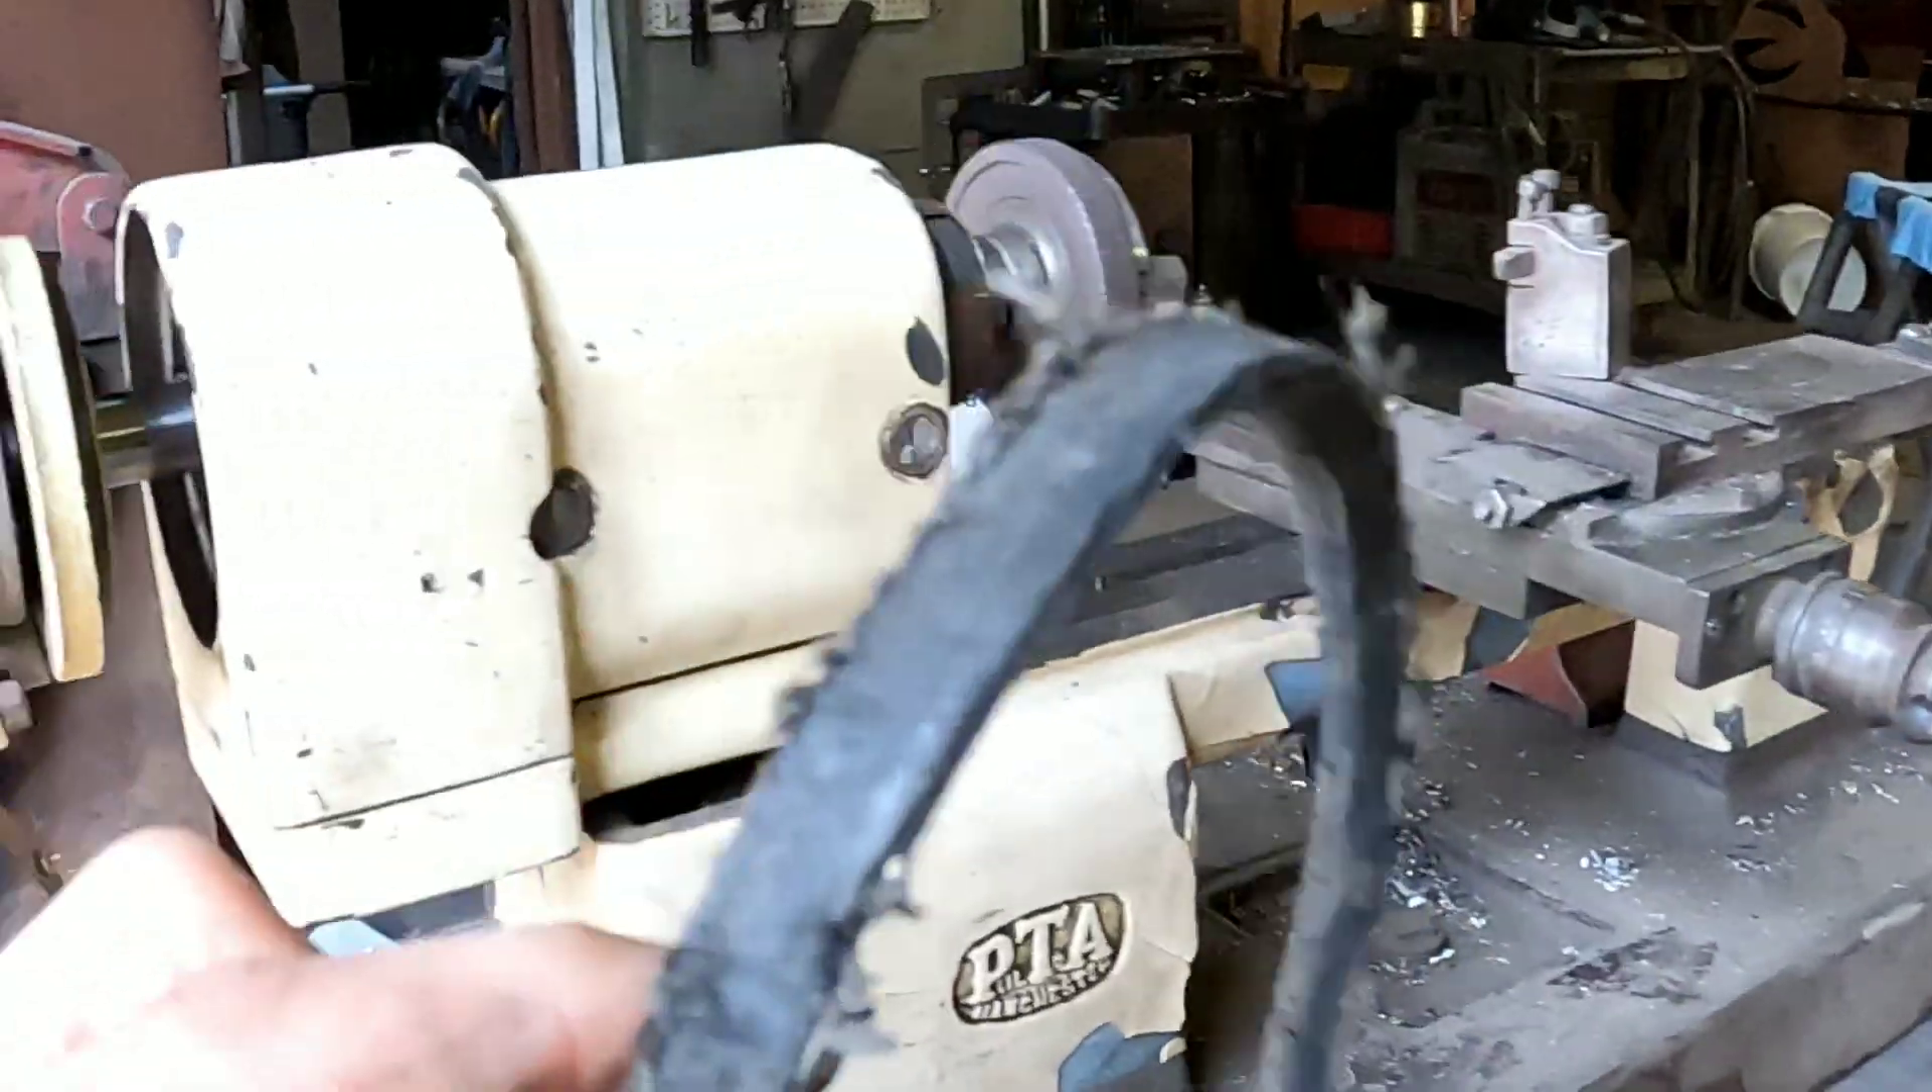So now we have our belt out.